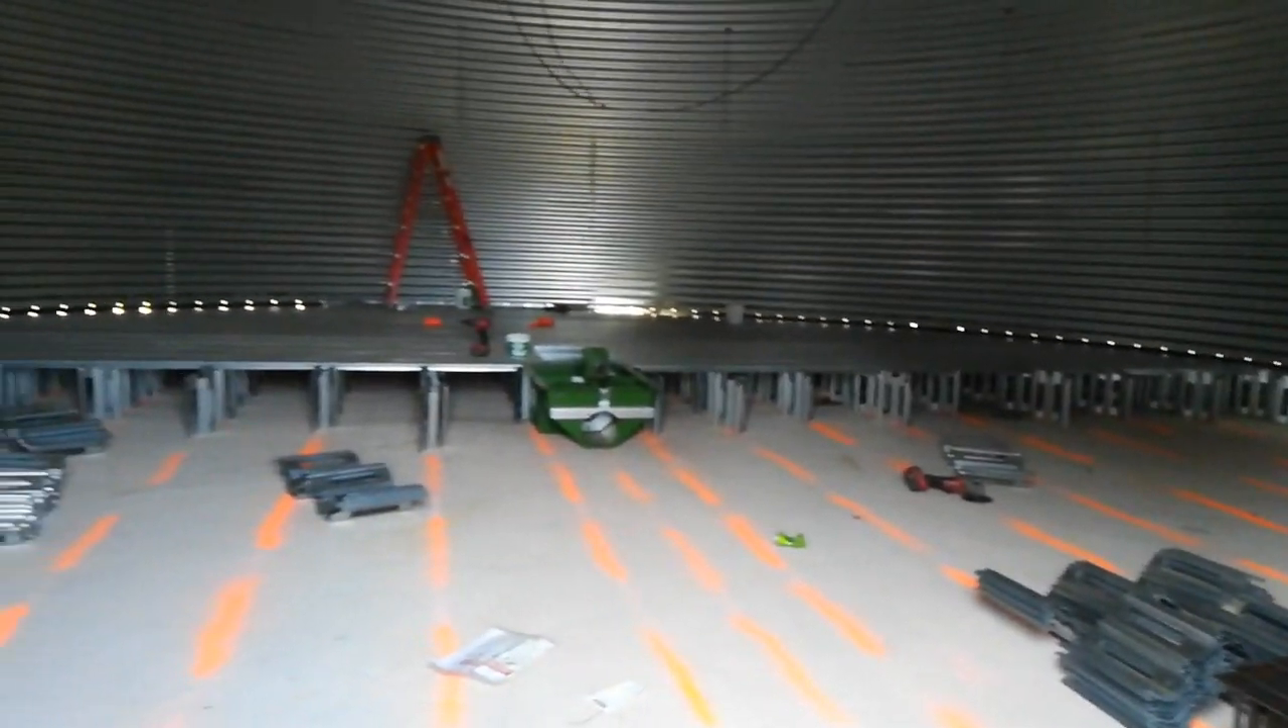I've got about half the floor in, I guess.